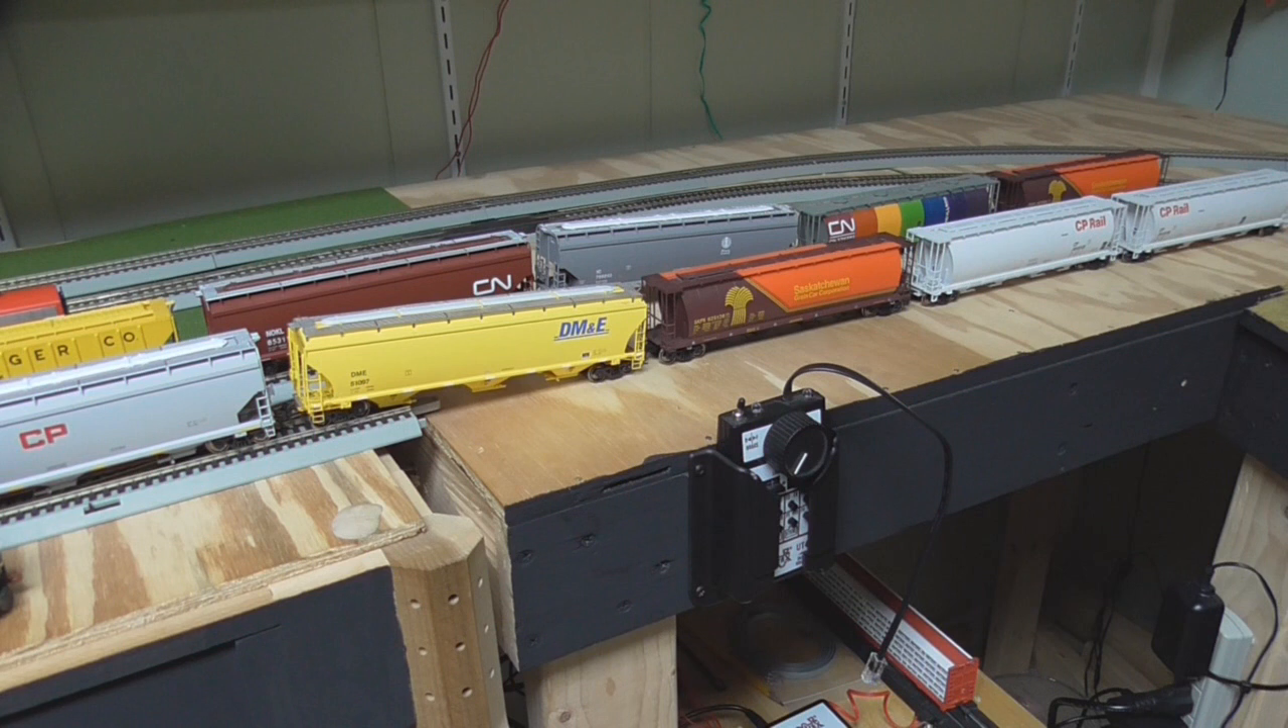The cars are just Sitting here loosely Right now Waiting for the track To go into place.